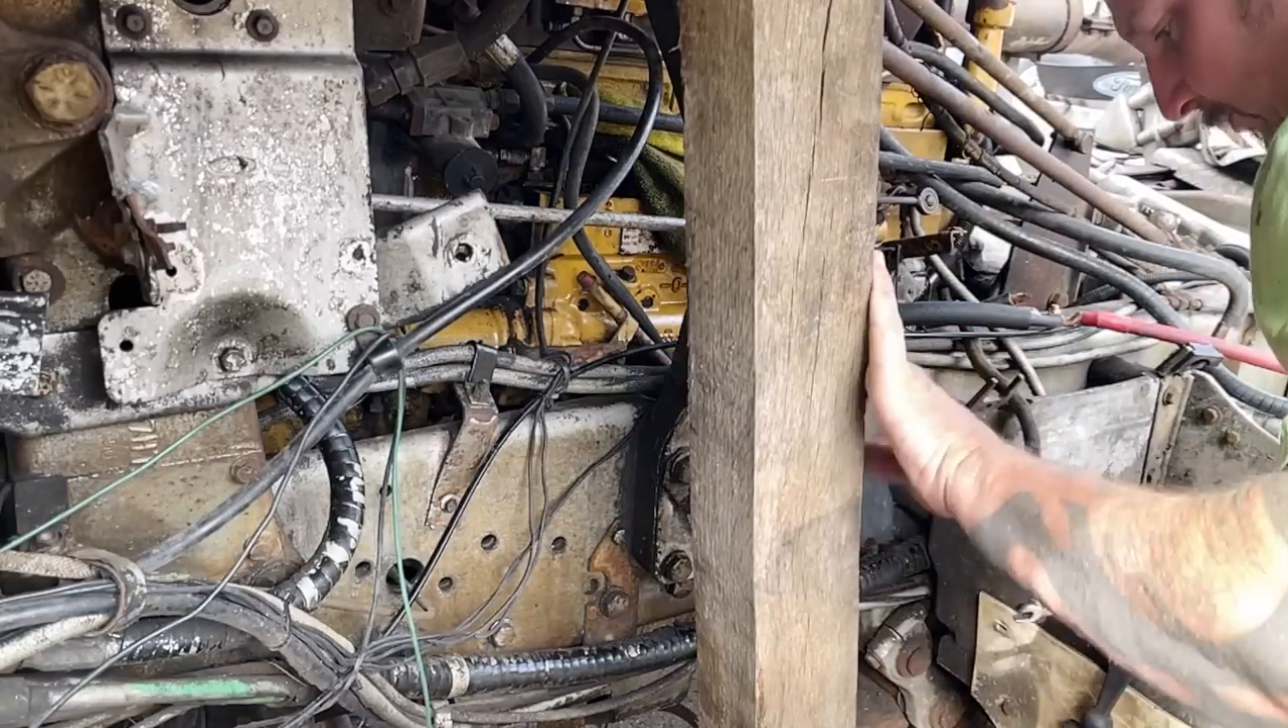I had poor planning on where to put this 4x4 and well yeah it's kind of in the way.